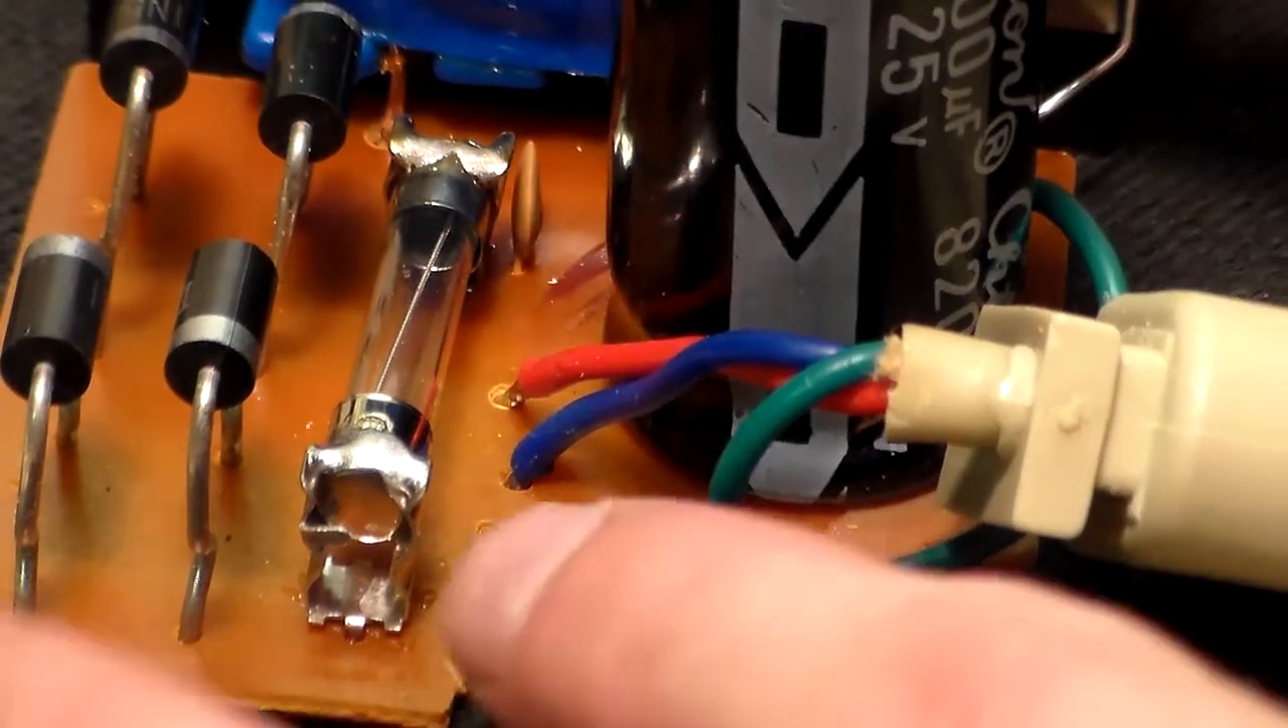Okay, so I got those two, the two clips soldered in, also got the fuse in there.